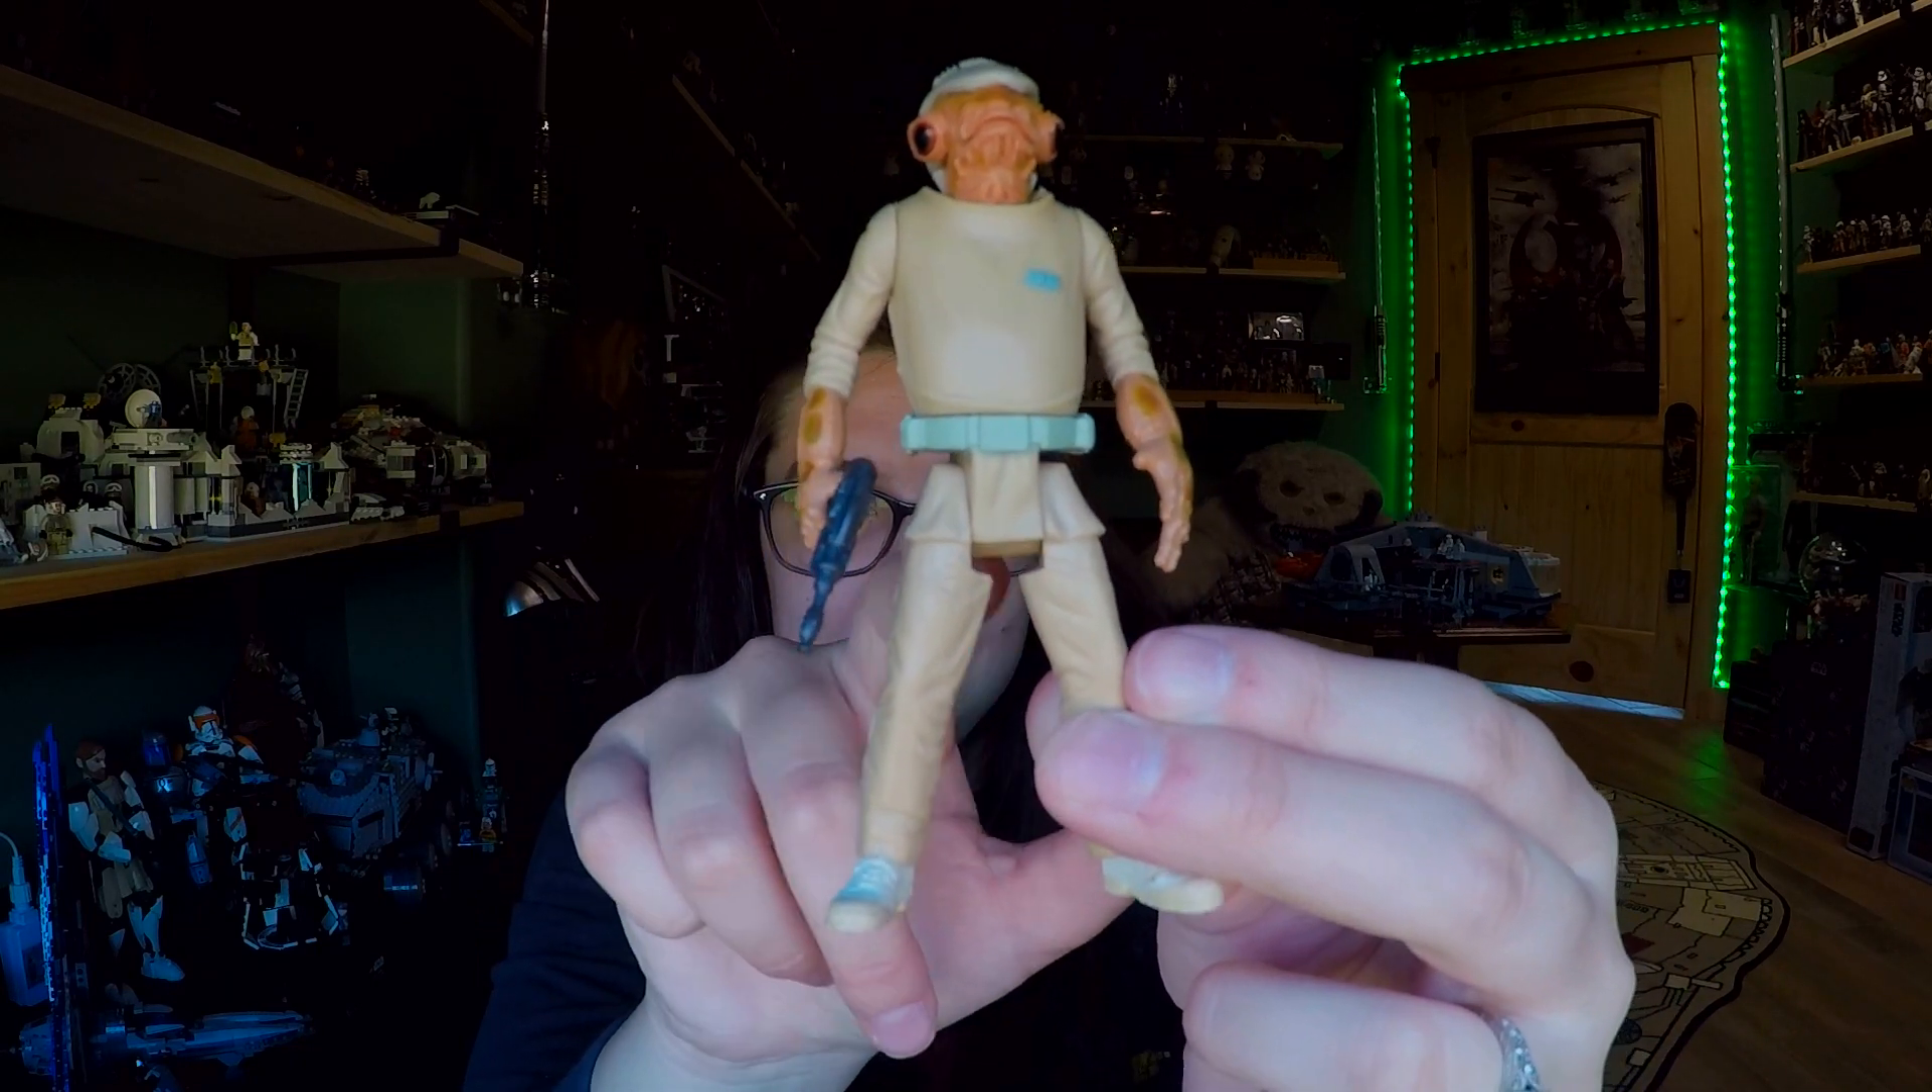There is a huge amount of gap between his thighs here and then his torso and his legs.